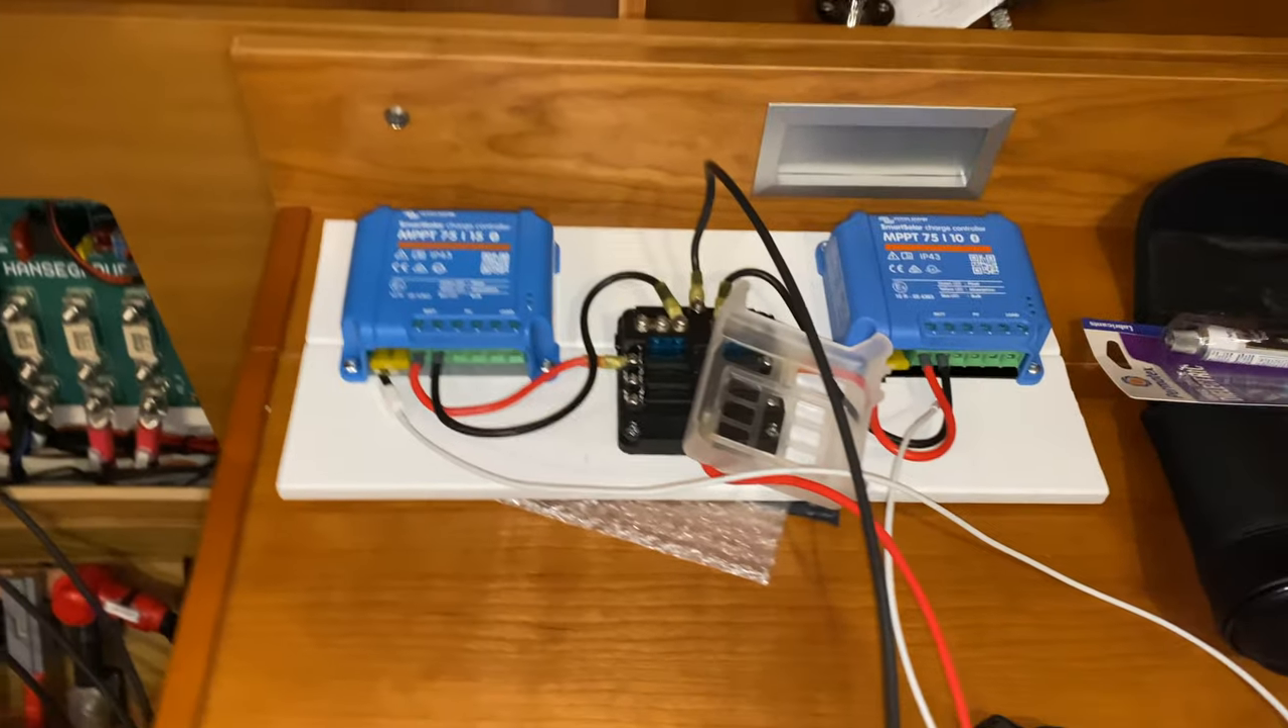And here's my little panel, all wired up and ready to go. So I have the two controllers. I've got the 7515 on the left. And then the 10 amp on the right.